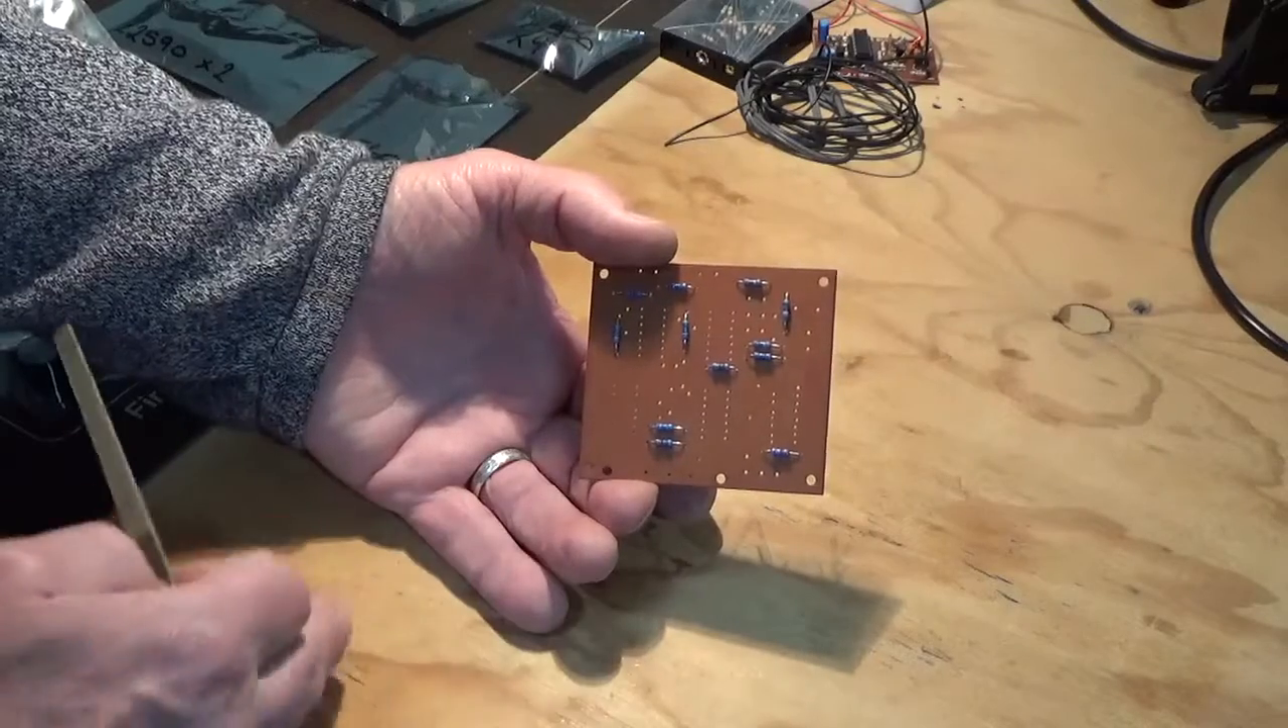The first thing that we've put in are the resistors.